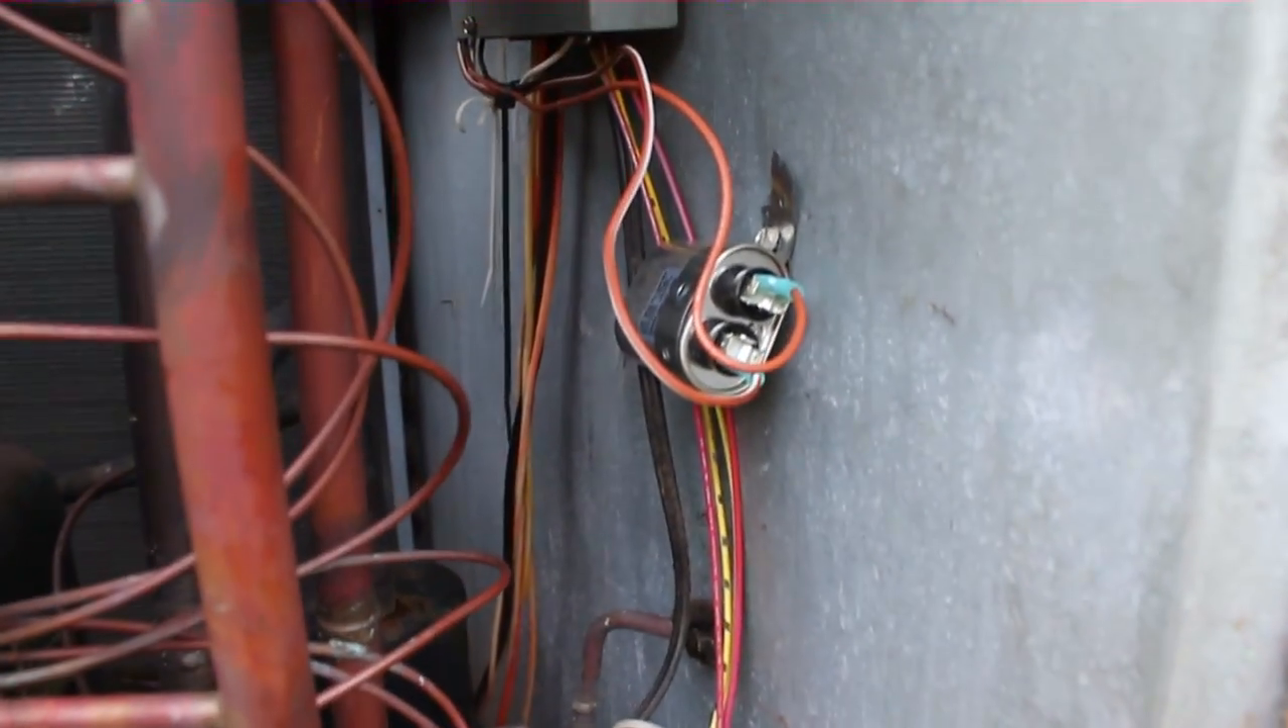Our capacitor is mounted out here.